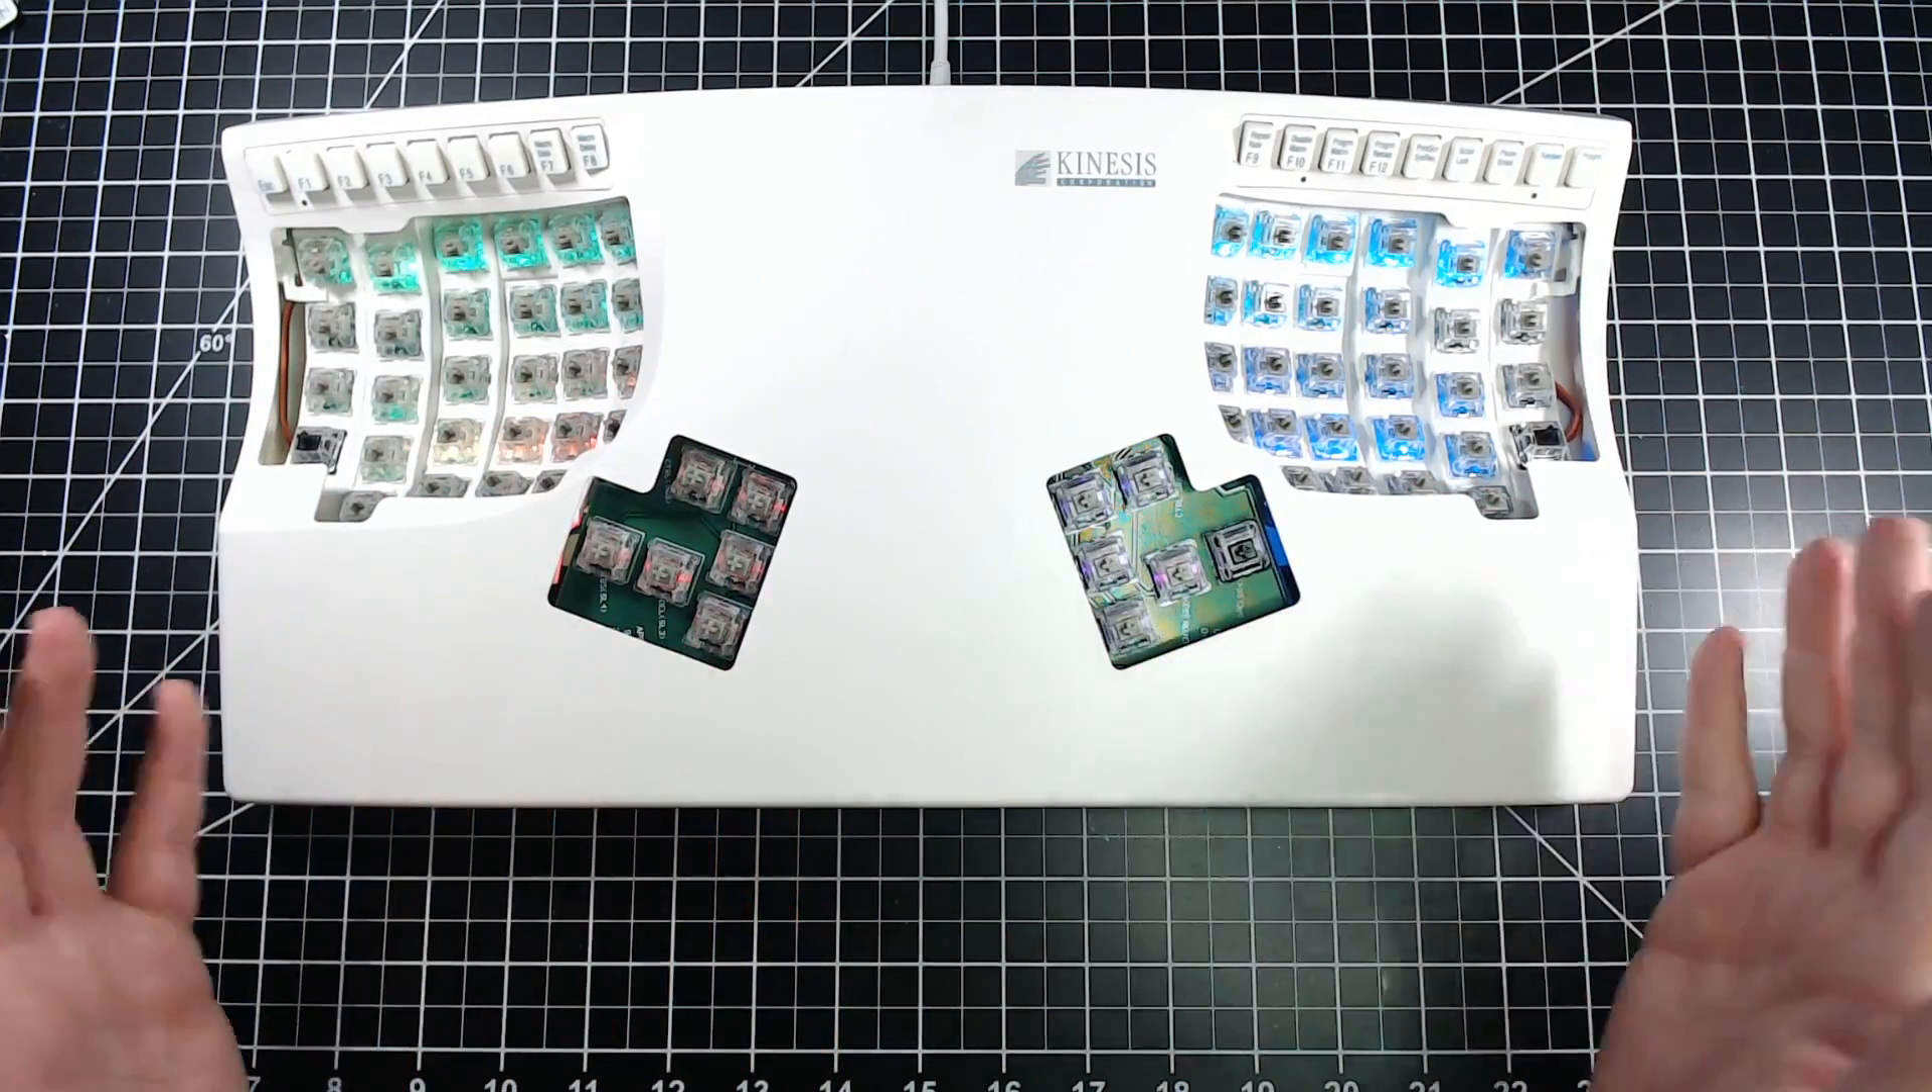The RGB is working, all of the boards are installed, the board is assembled and put together.